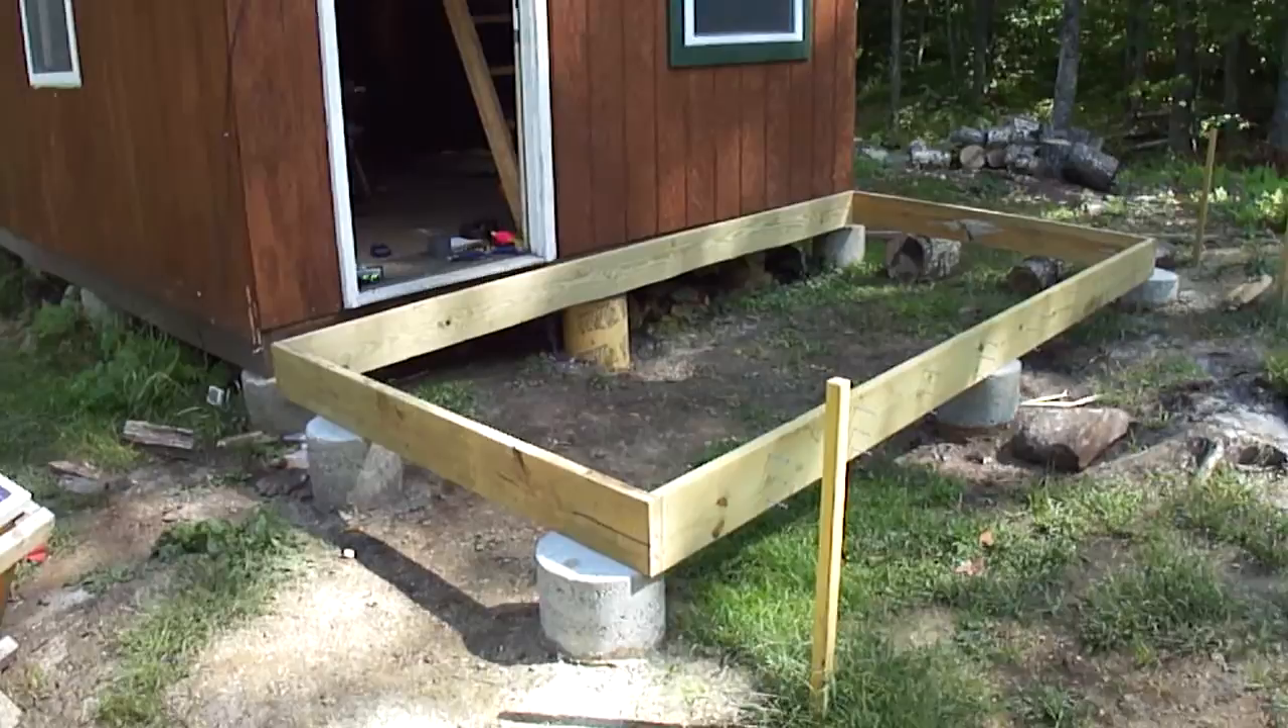I've got the perimeter all set.